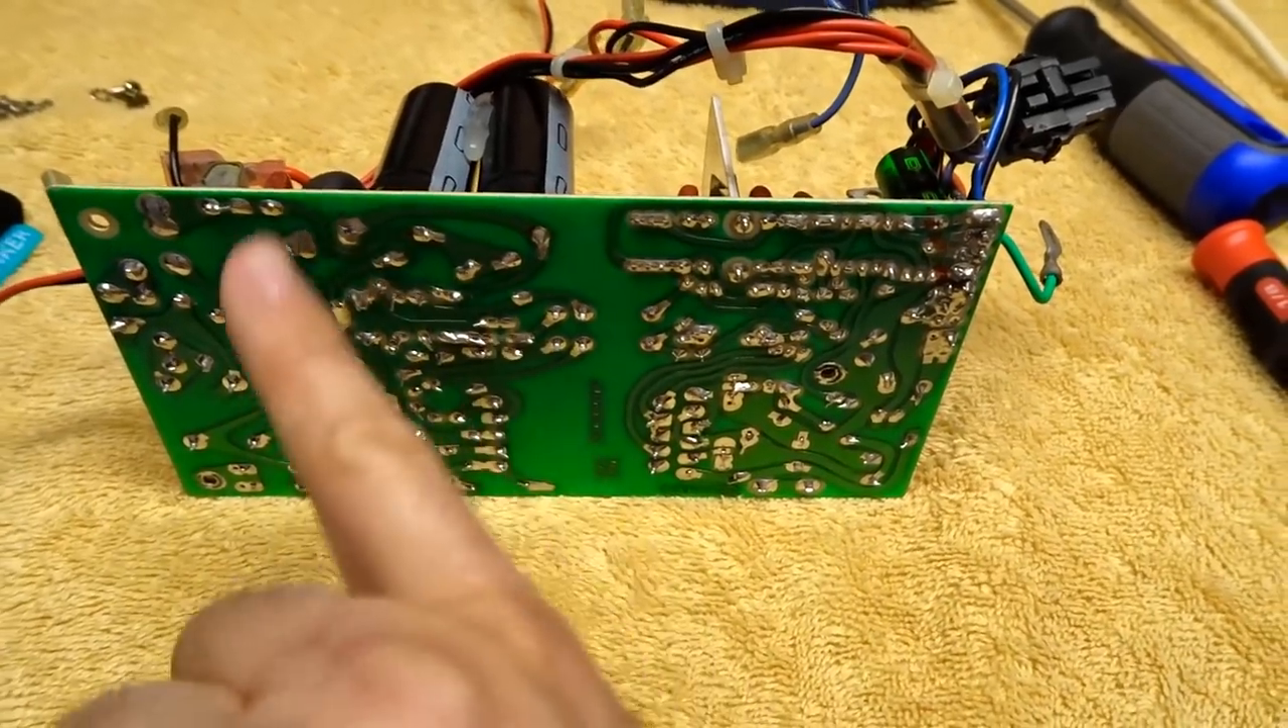Okay, here's the power supply removed from the chassis.